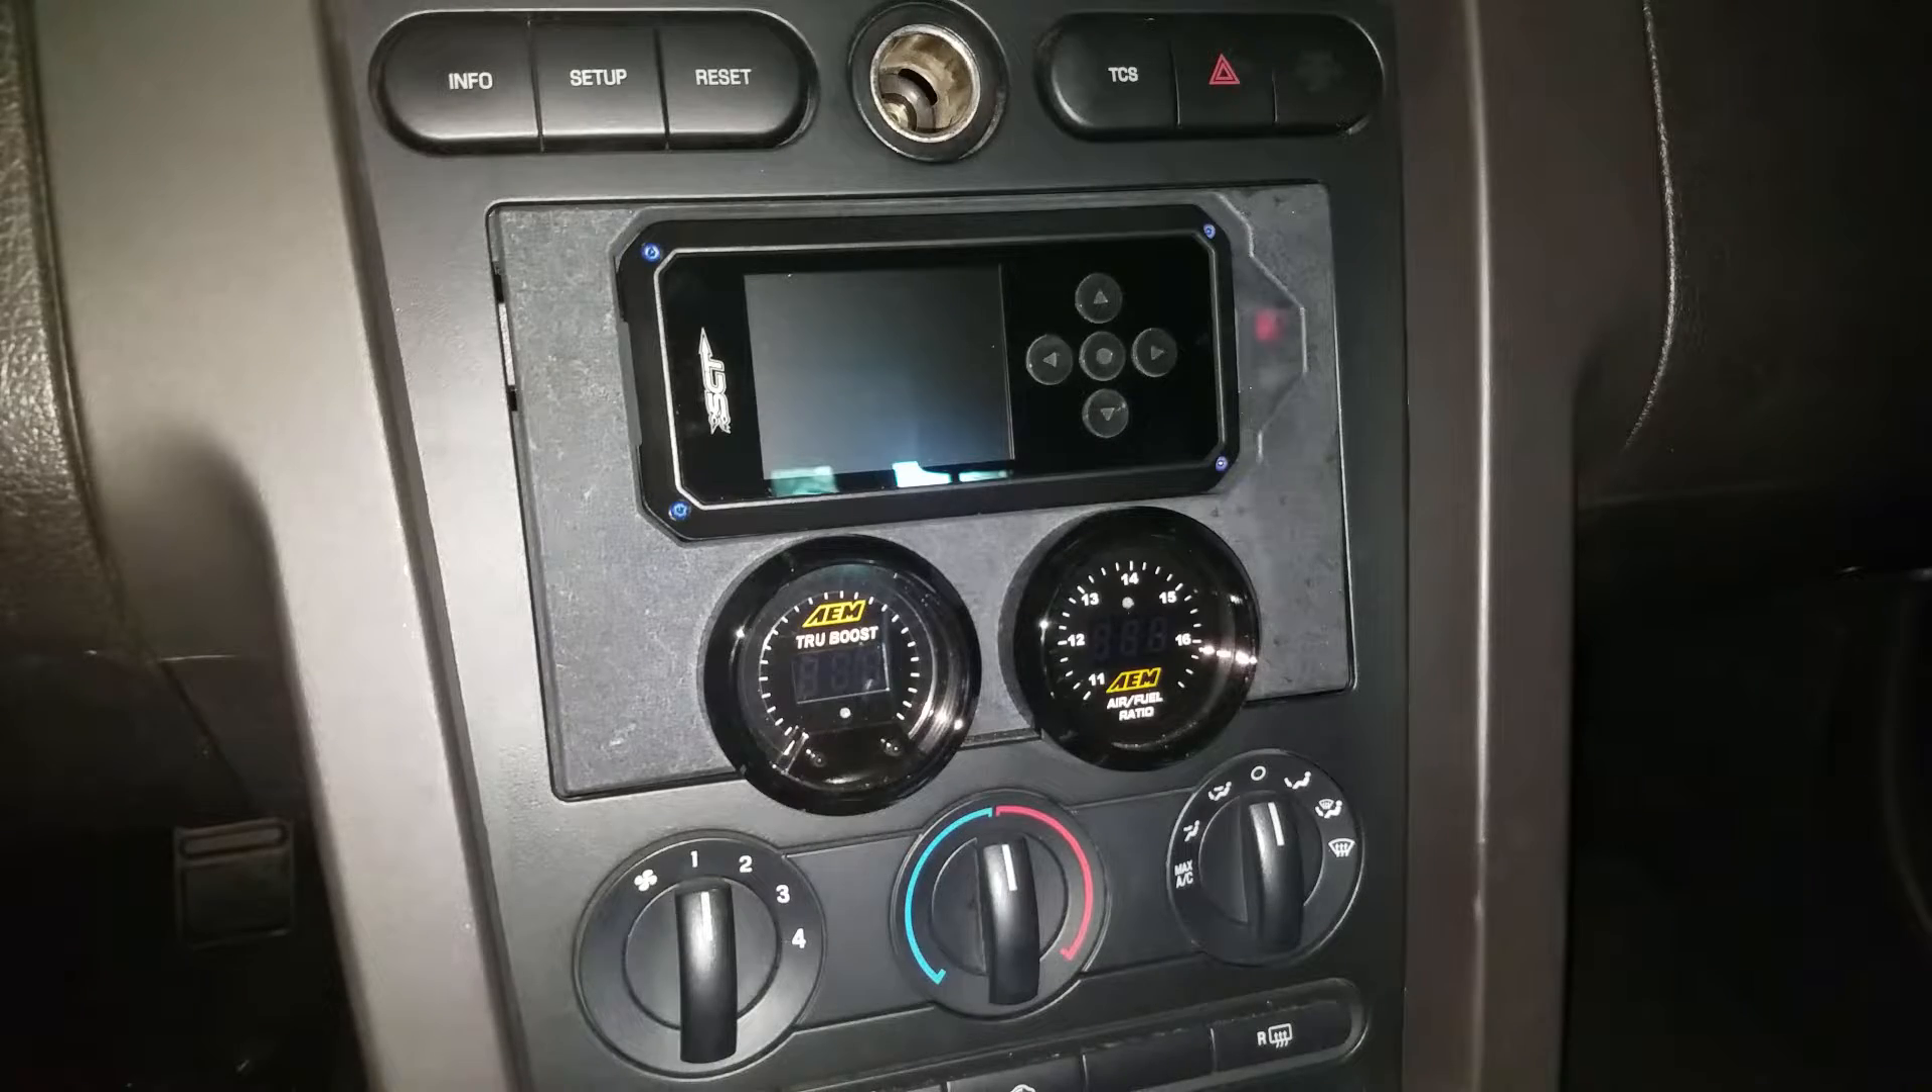Here's the final fitment with the gauges installed everything seems to fit great and I love the look and just a really clean setup.